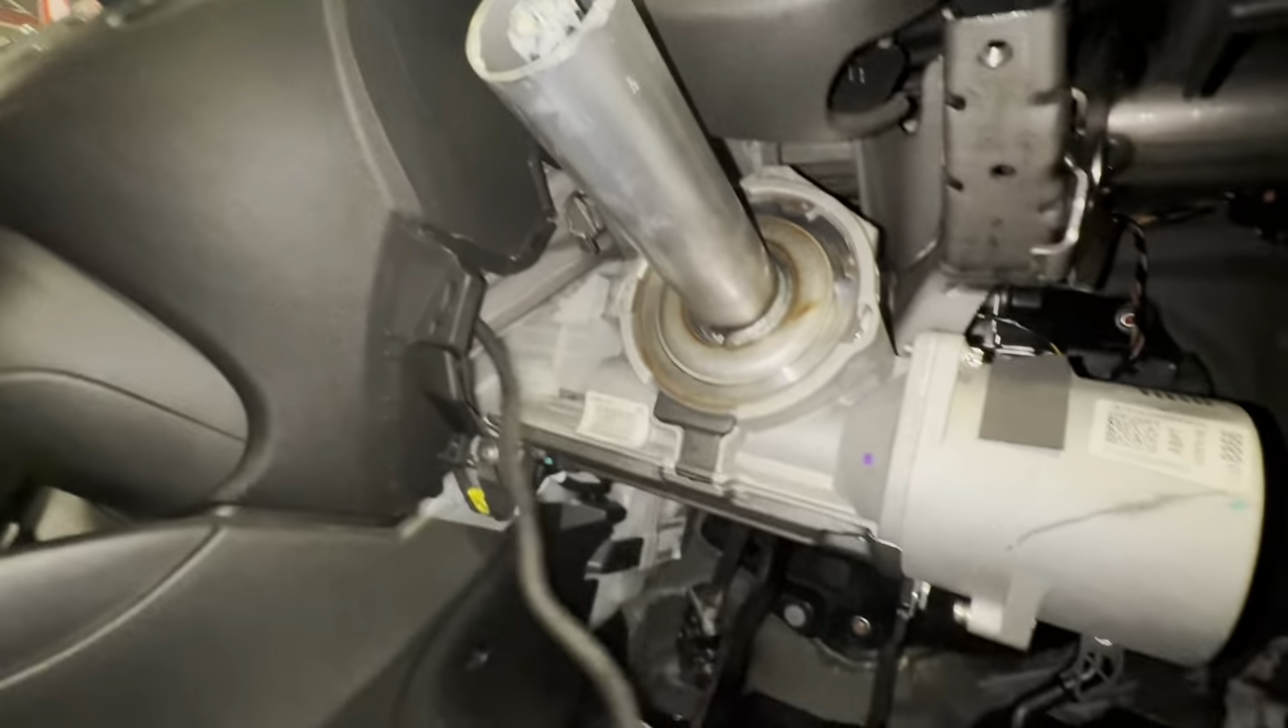But we need to put obviously the steering back on.